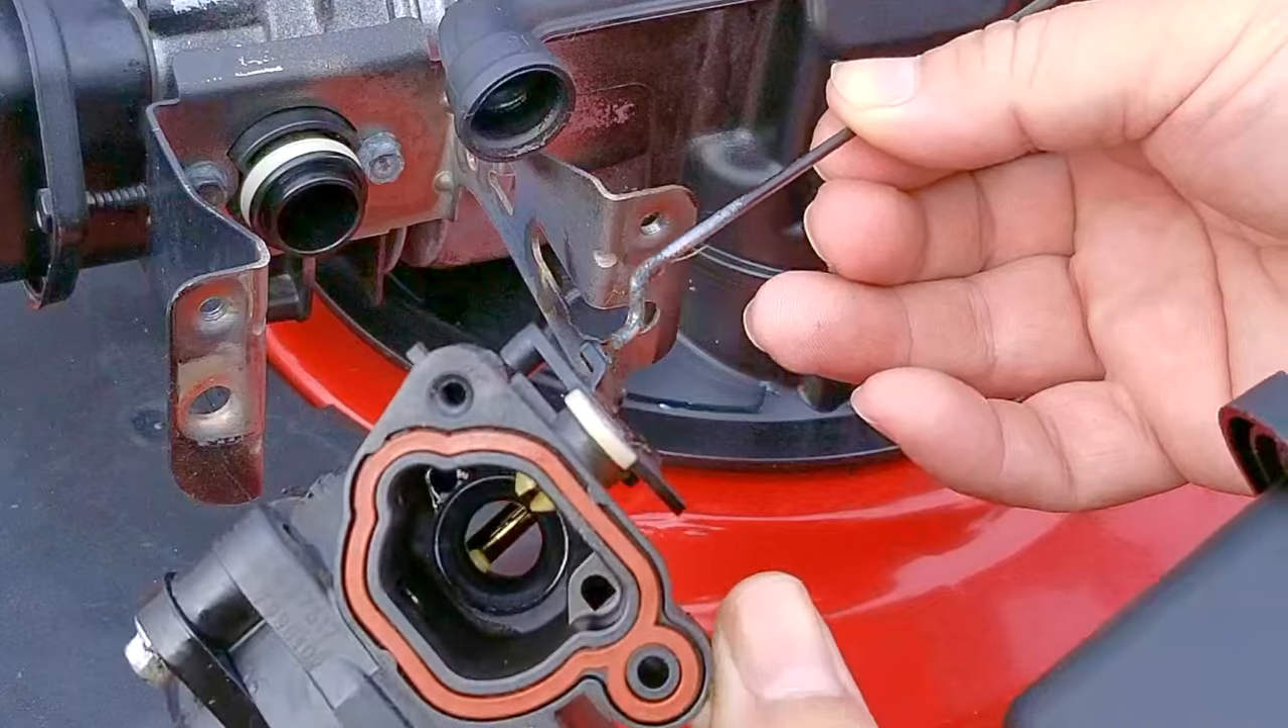Now I did make a mistake, and that was when I was connecting the linkage for the governor that I realized that the o-ring and its retainer were still on the intake pipe.